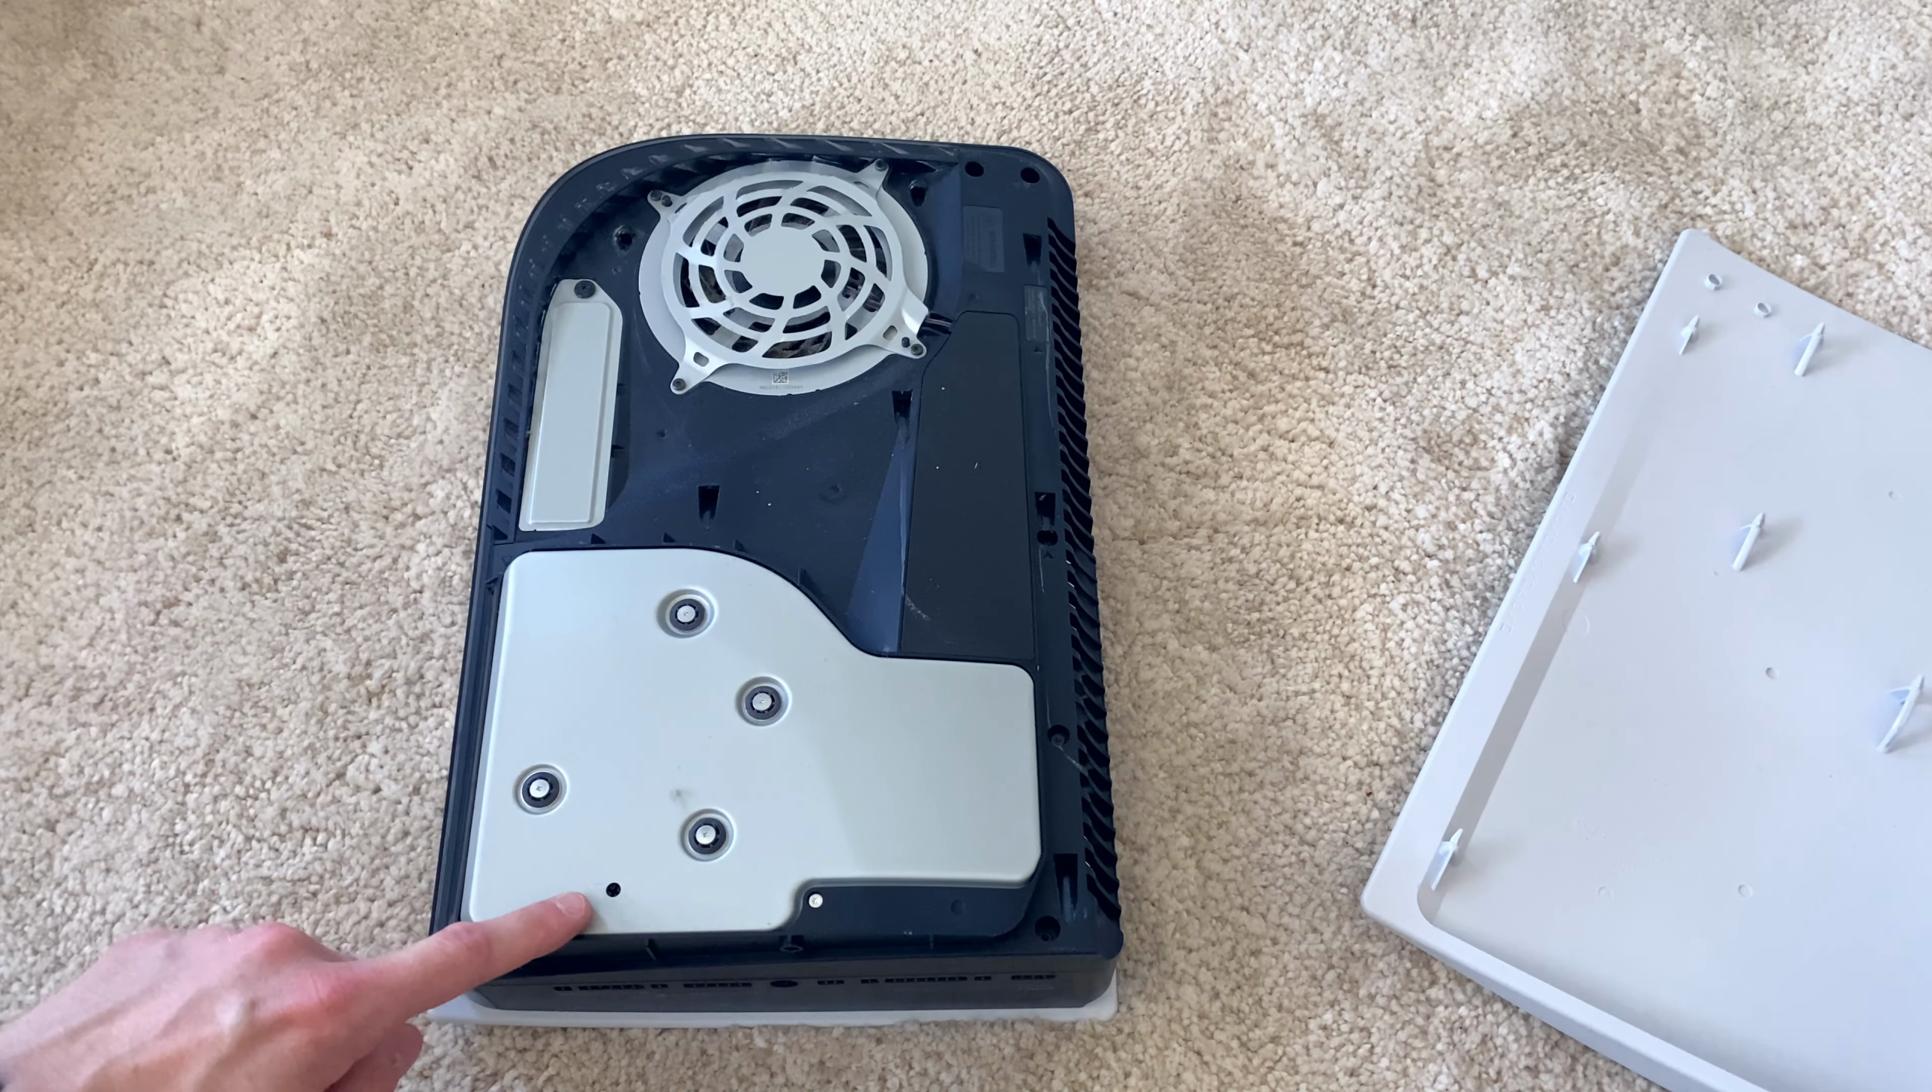With the cover off, we then take a look towards the bottom of the console, just above the disc reader. Here we see a little hole down the bottom.